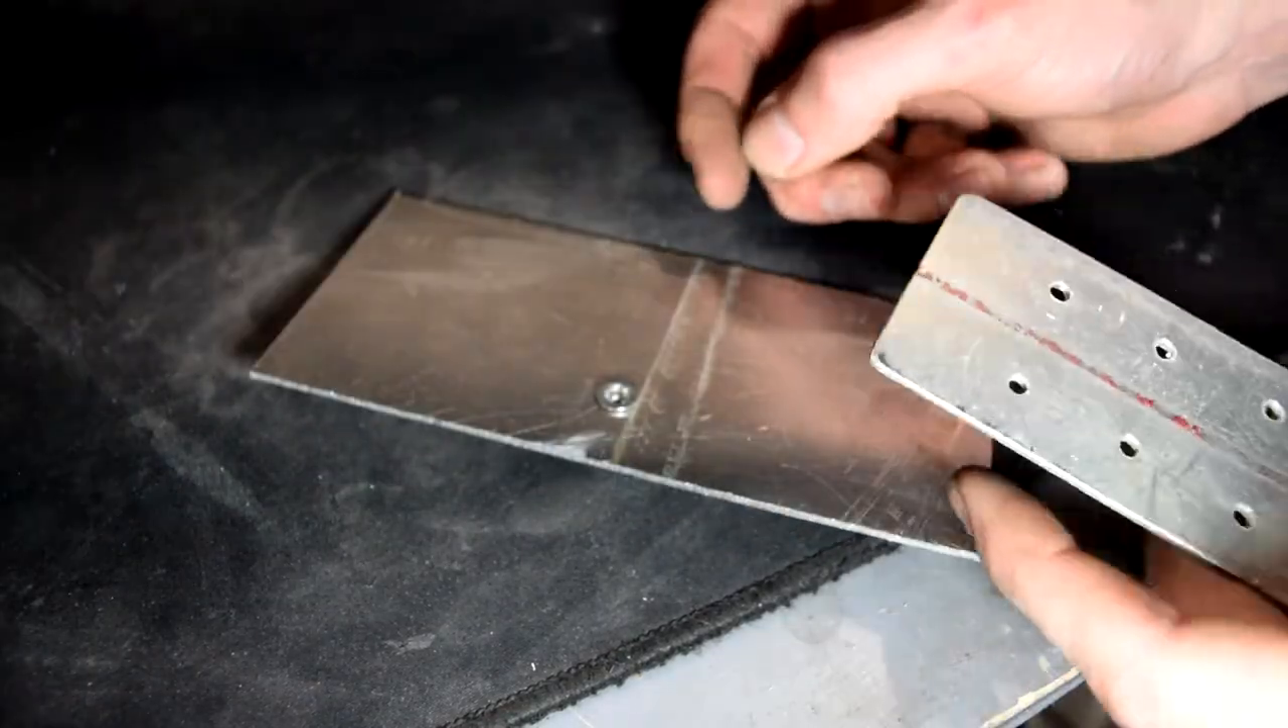Voila! You've installed your first riv nut.